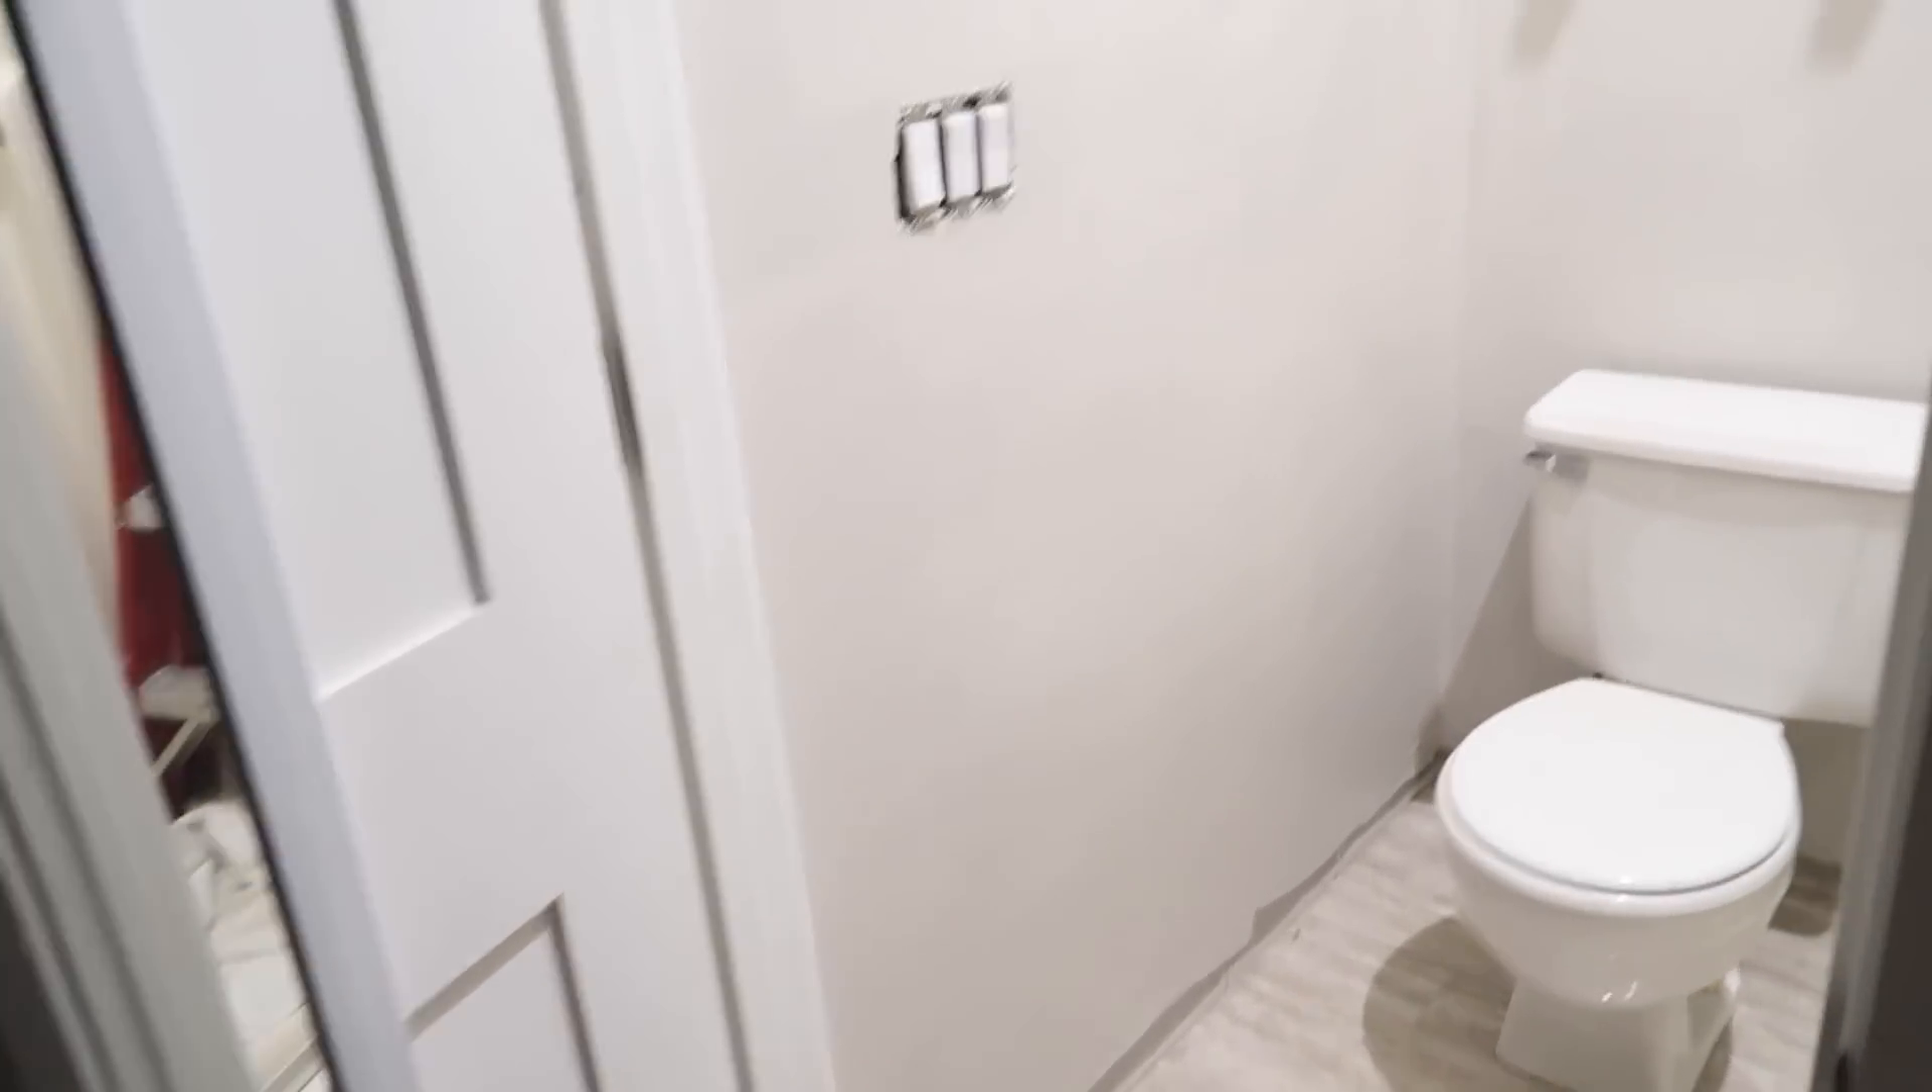And you've still got to put trim on too, like base trim.